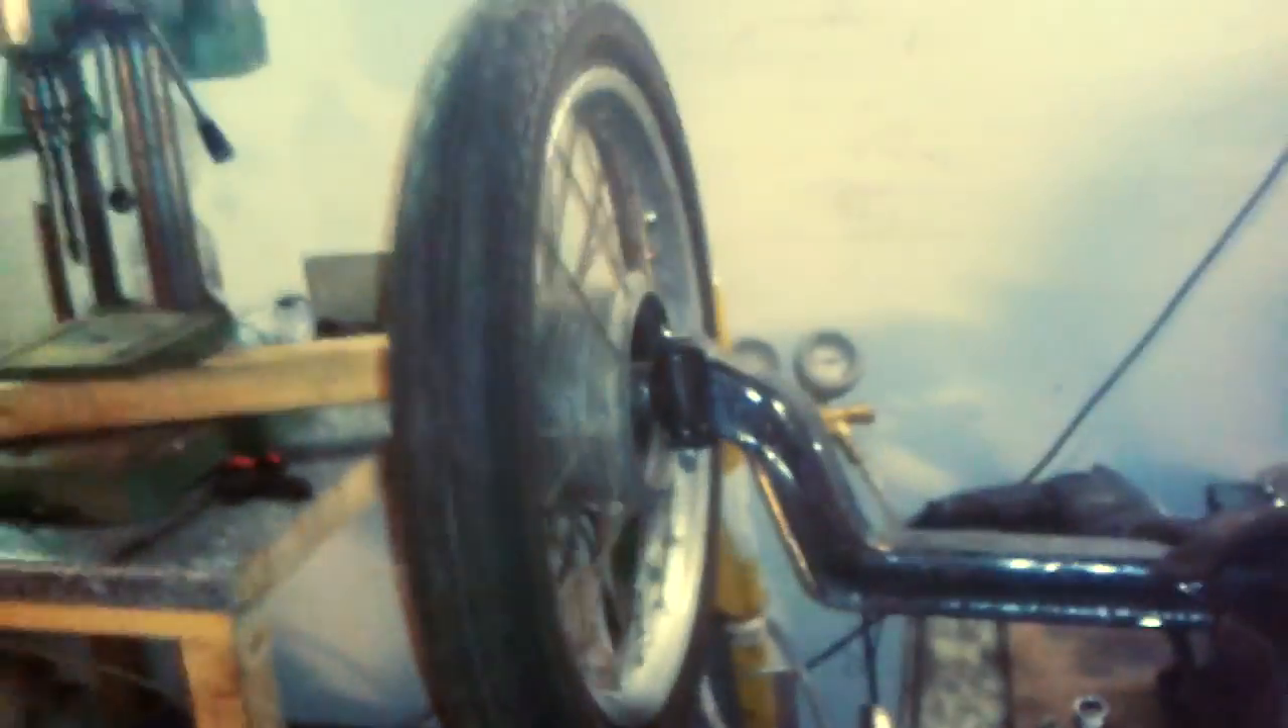So we have already one wheel mounted out there.